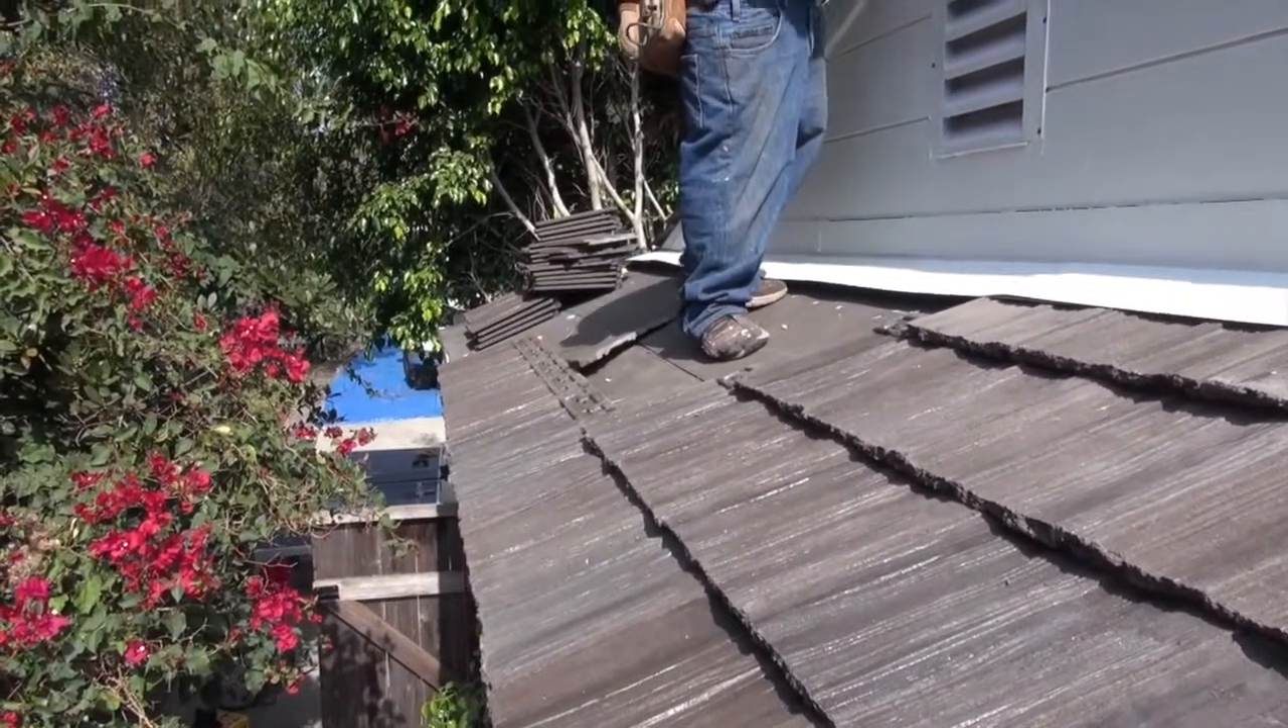So we got a few more rows here to lay.